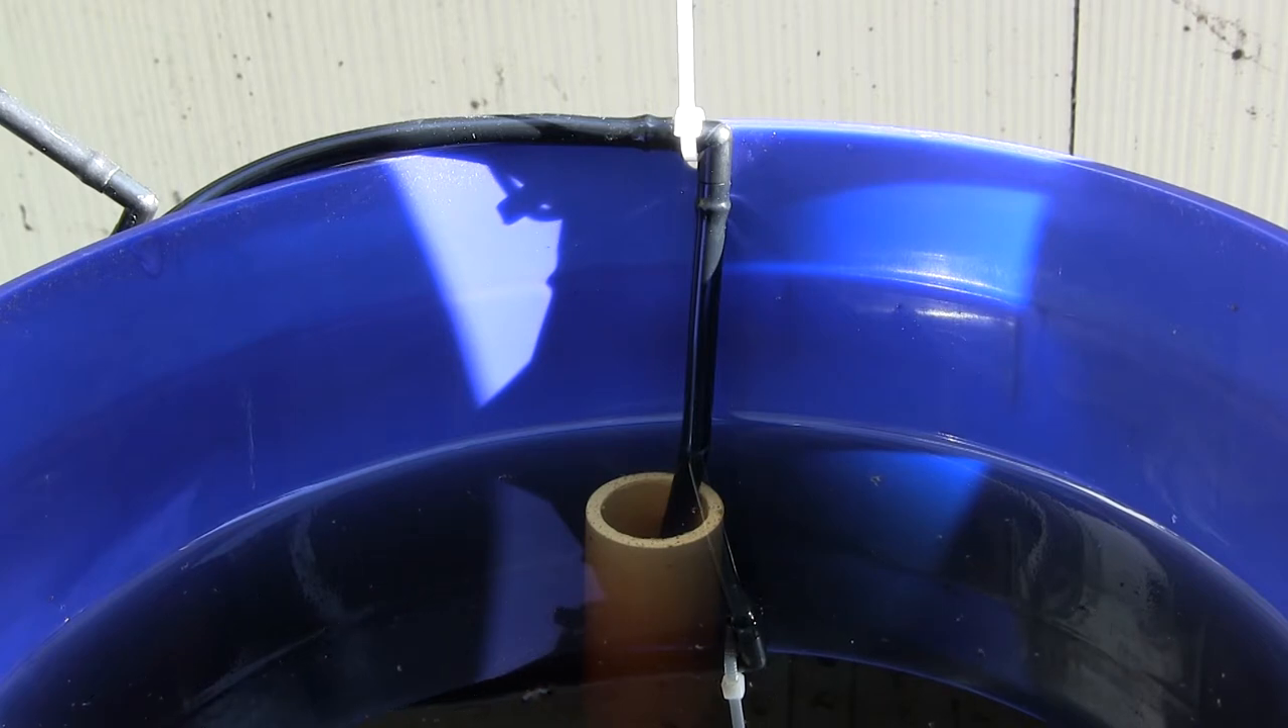You've got the feed line being held in place by a small zip tie.